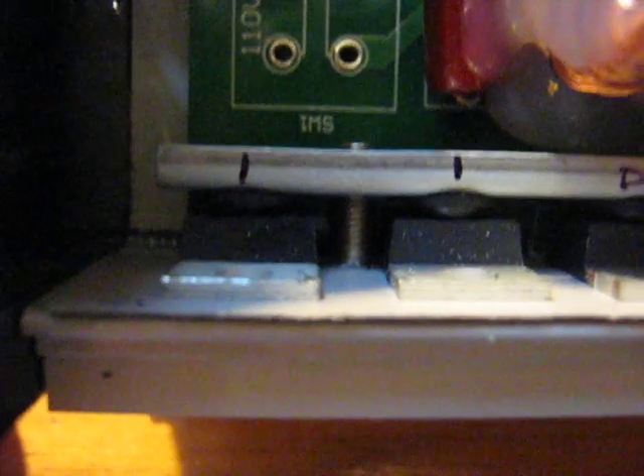And you can see all the diodes are lying absolutely flat against the heatsink.